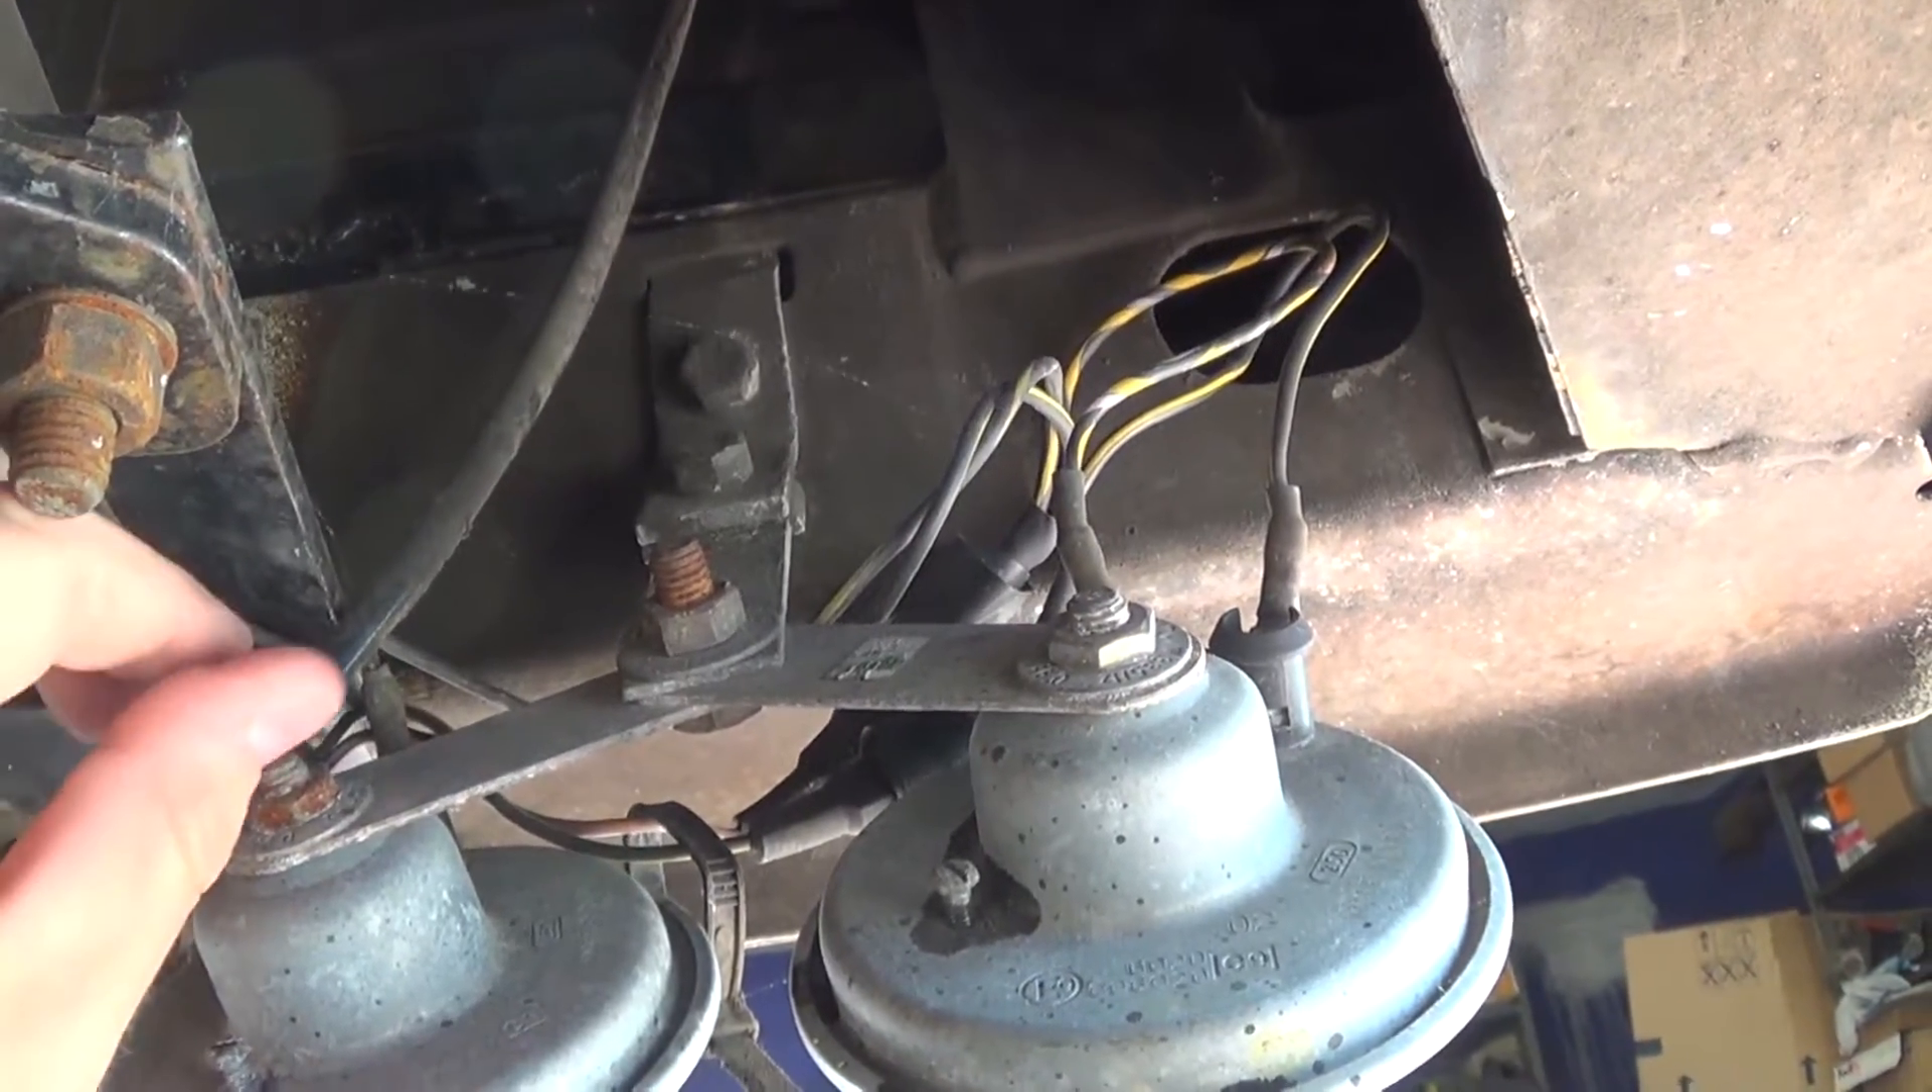Here you can see the dual tone horn hooked up to the original bracket.